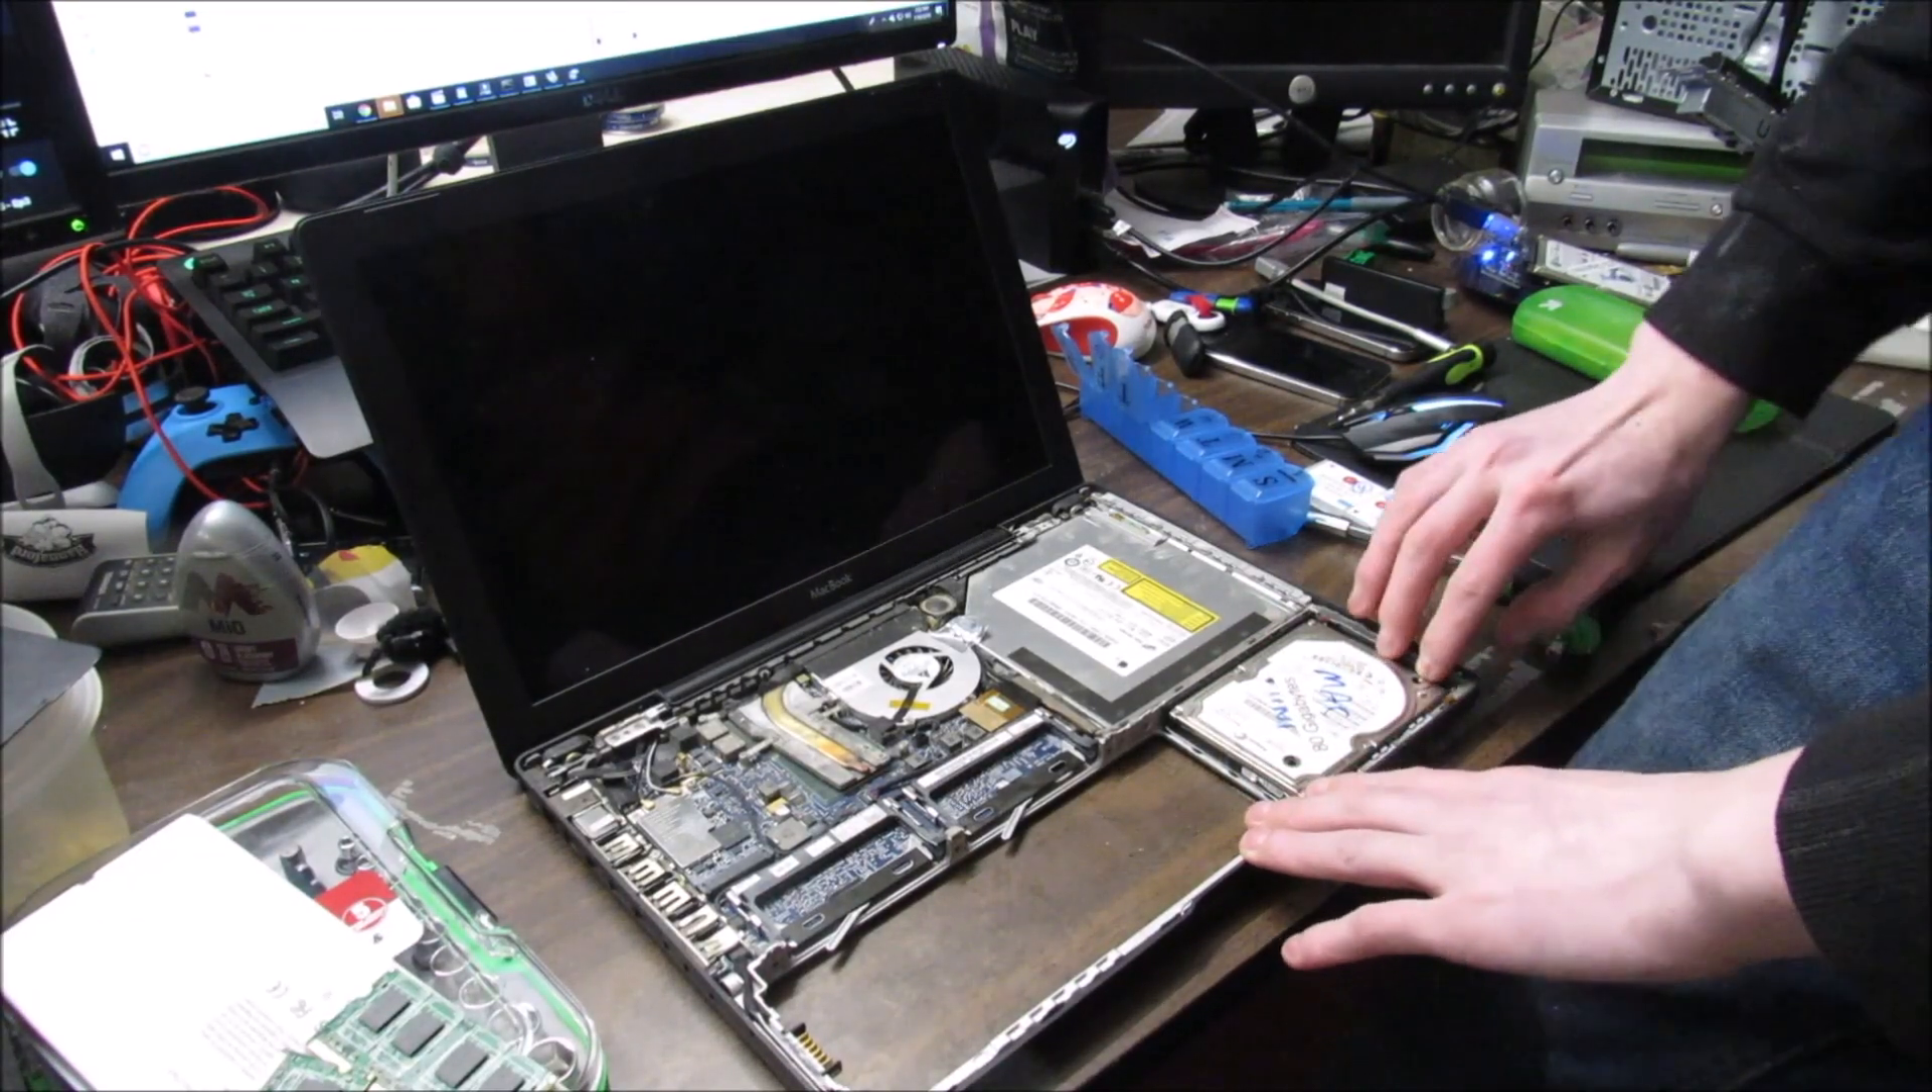Now that the keyboard is off, you can take this hard drive and just push on it slightly.